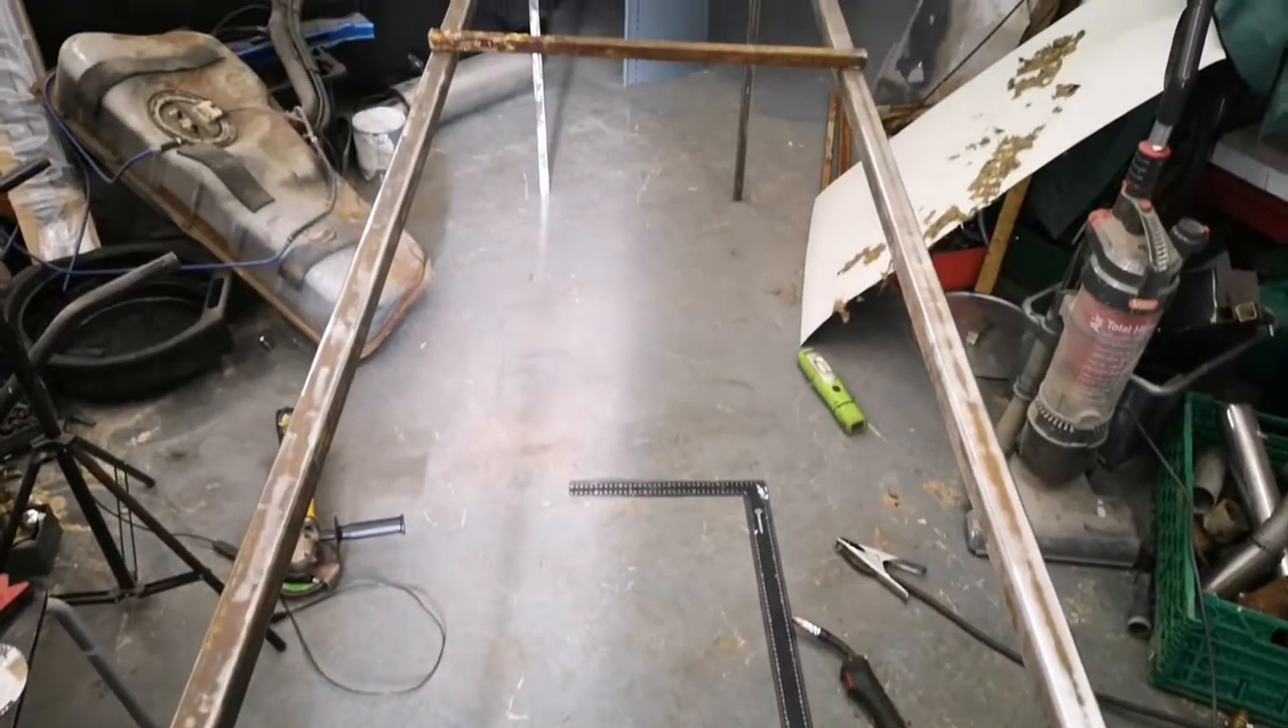So we now have a very basic table frame.